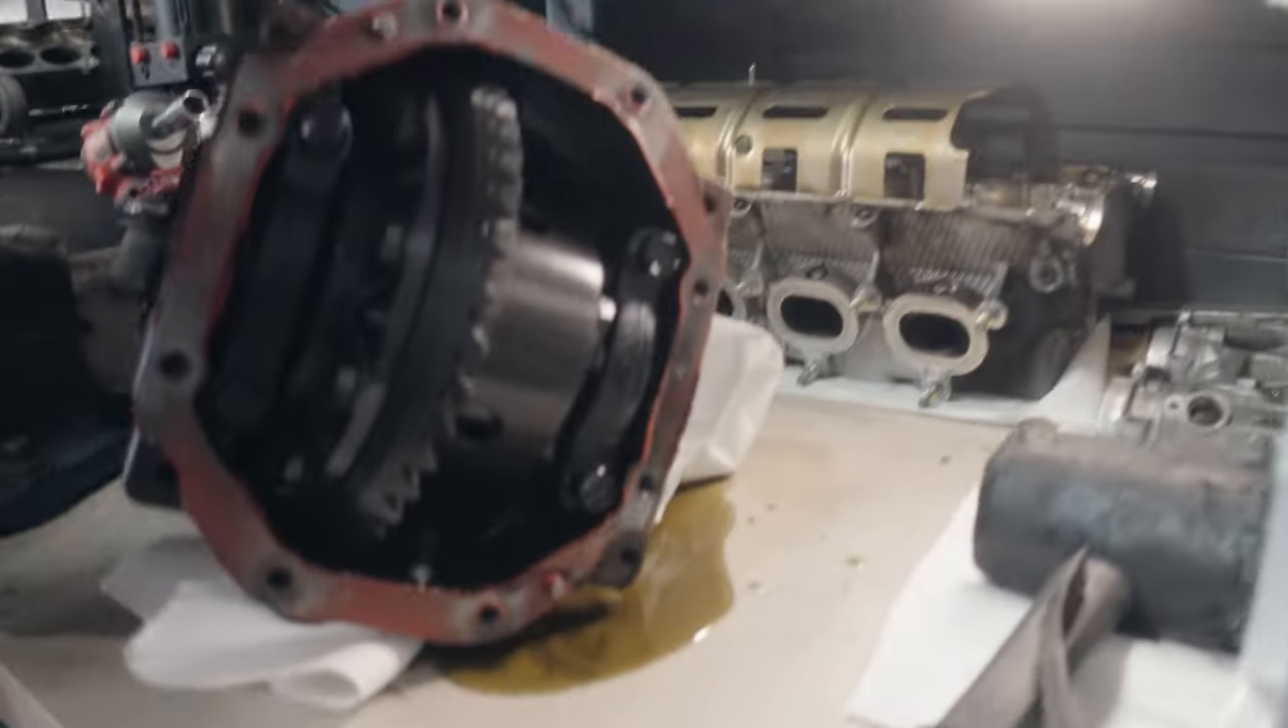Okay so we just got the stock diff cover off here looking pretty clean.